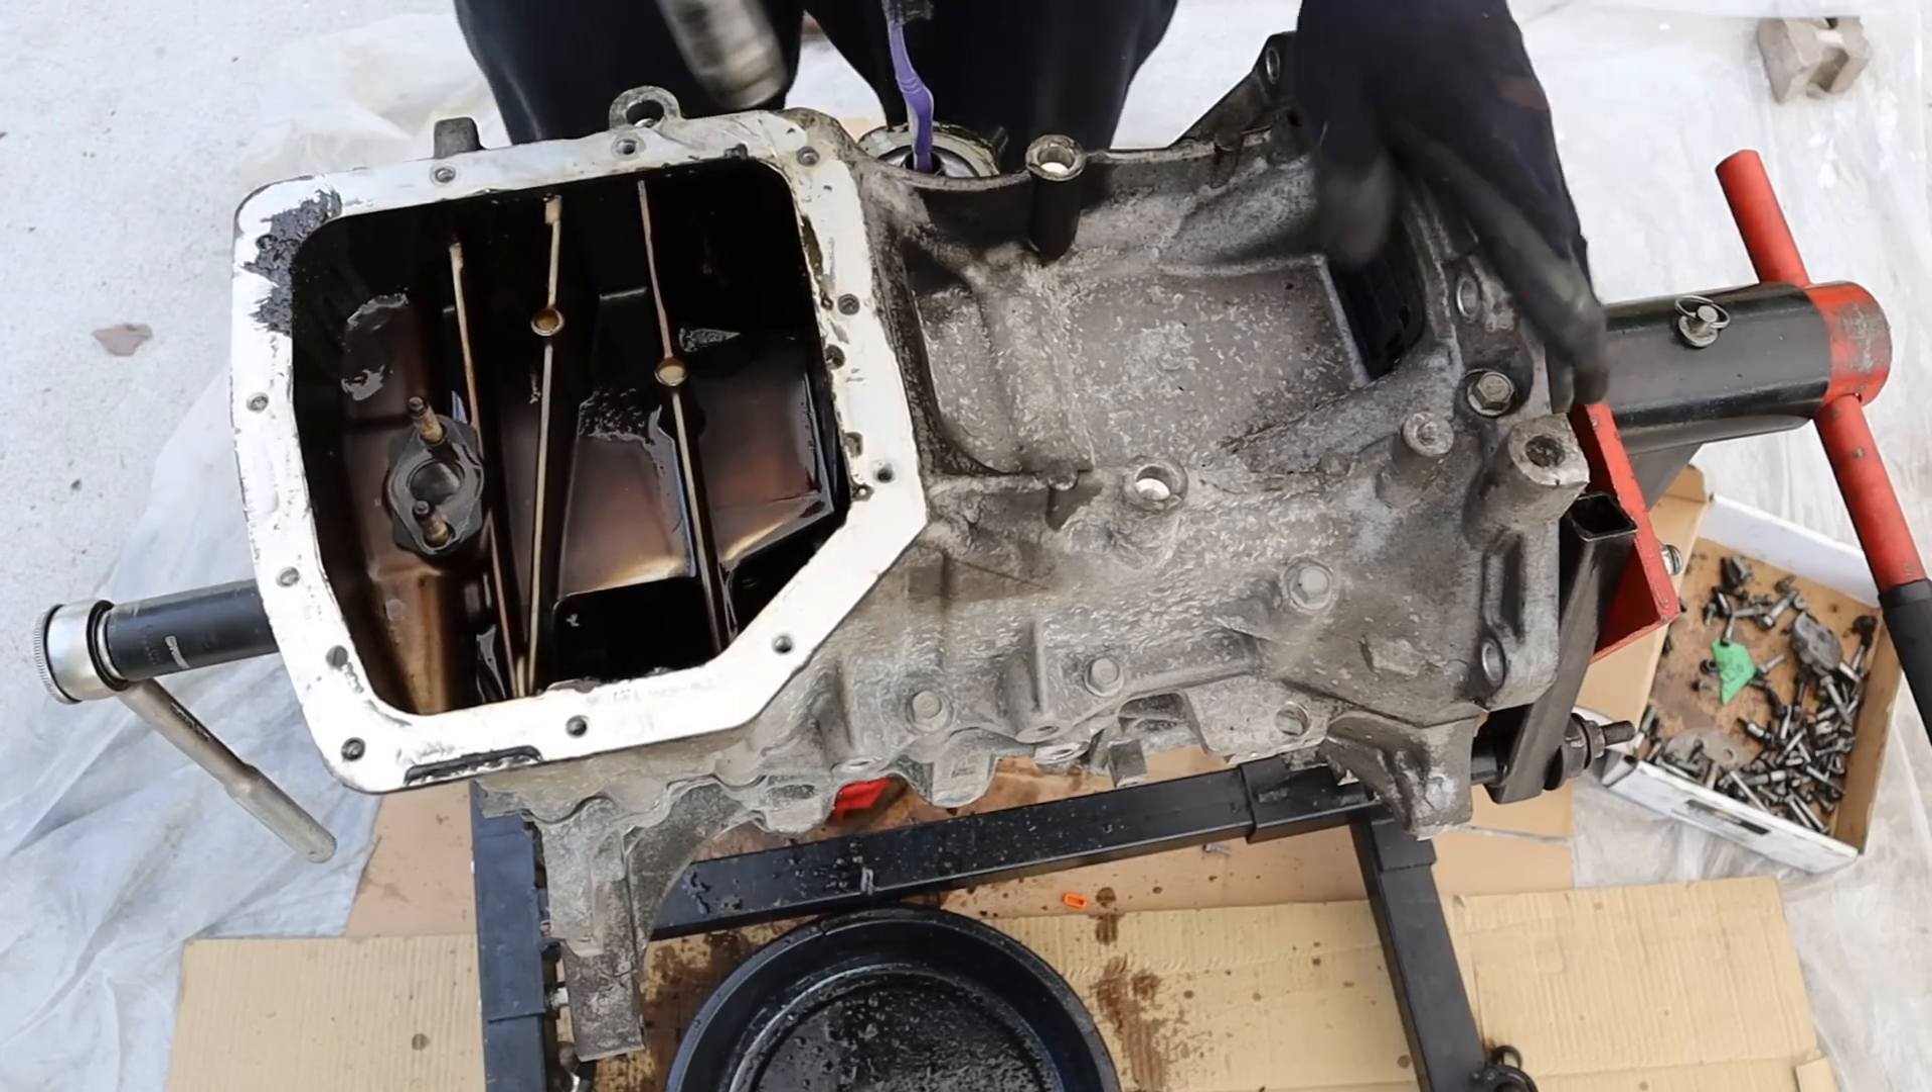So now the lower oil pan is off.